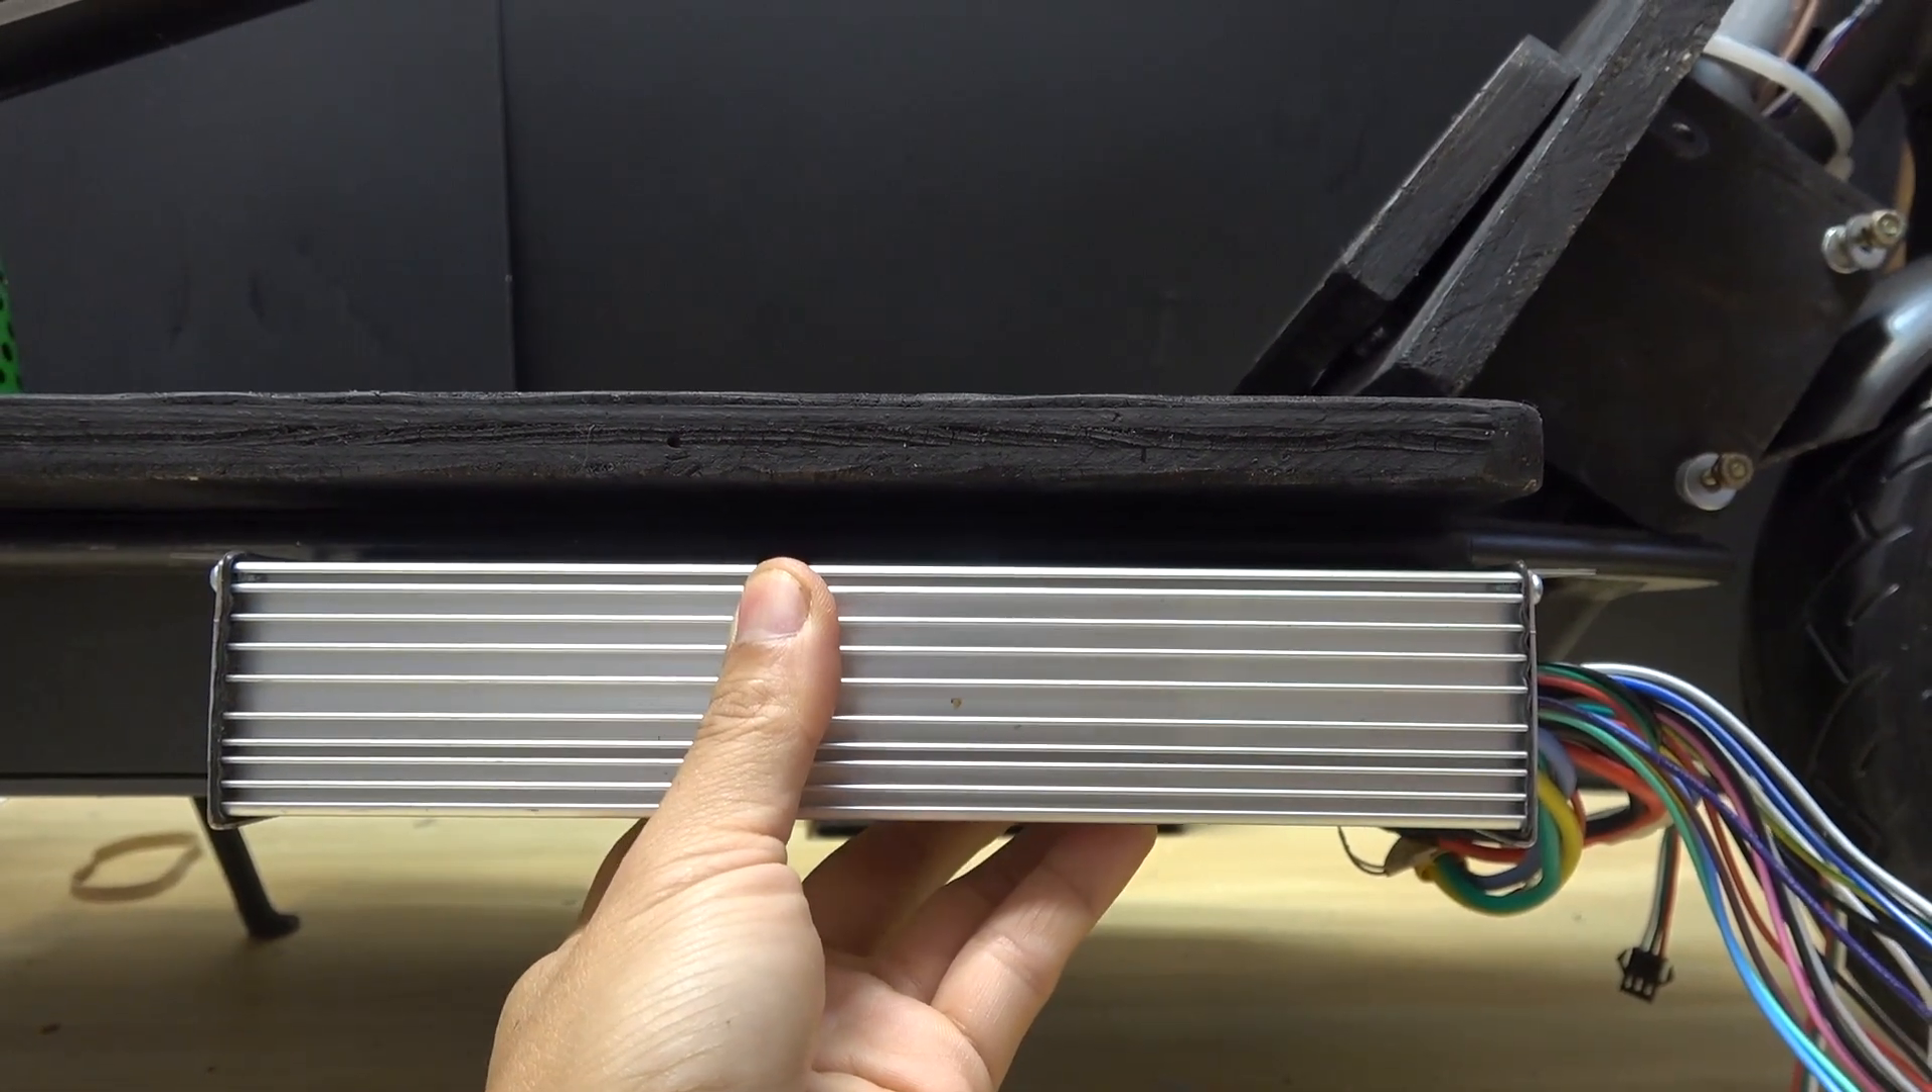And because there's a gap between the controller and the piece of wood, I'm going to have to insert something in the middle there to bridge the gap.